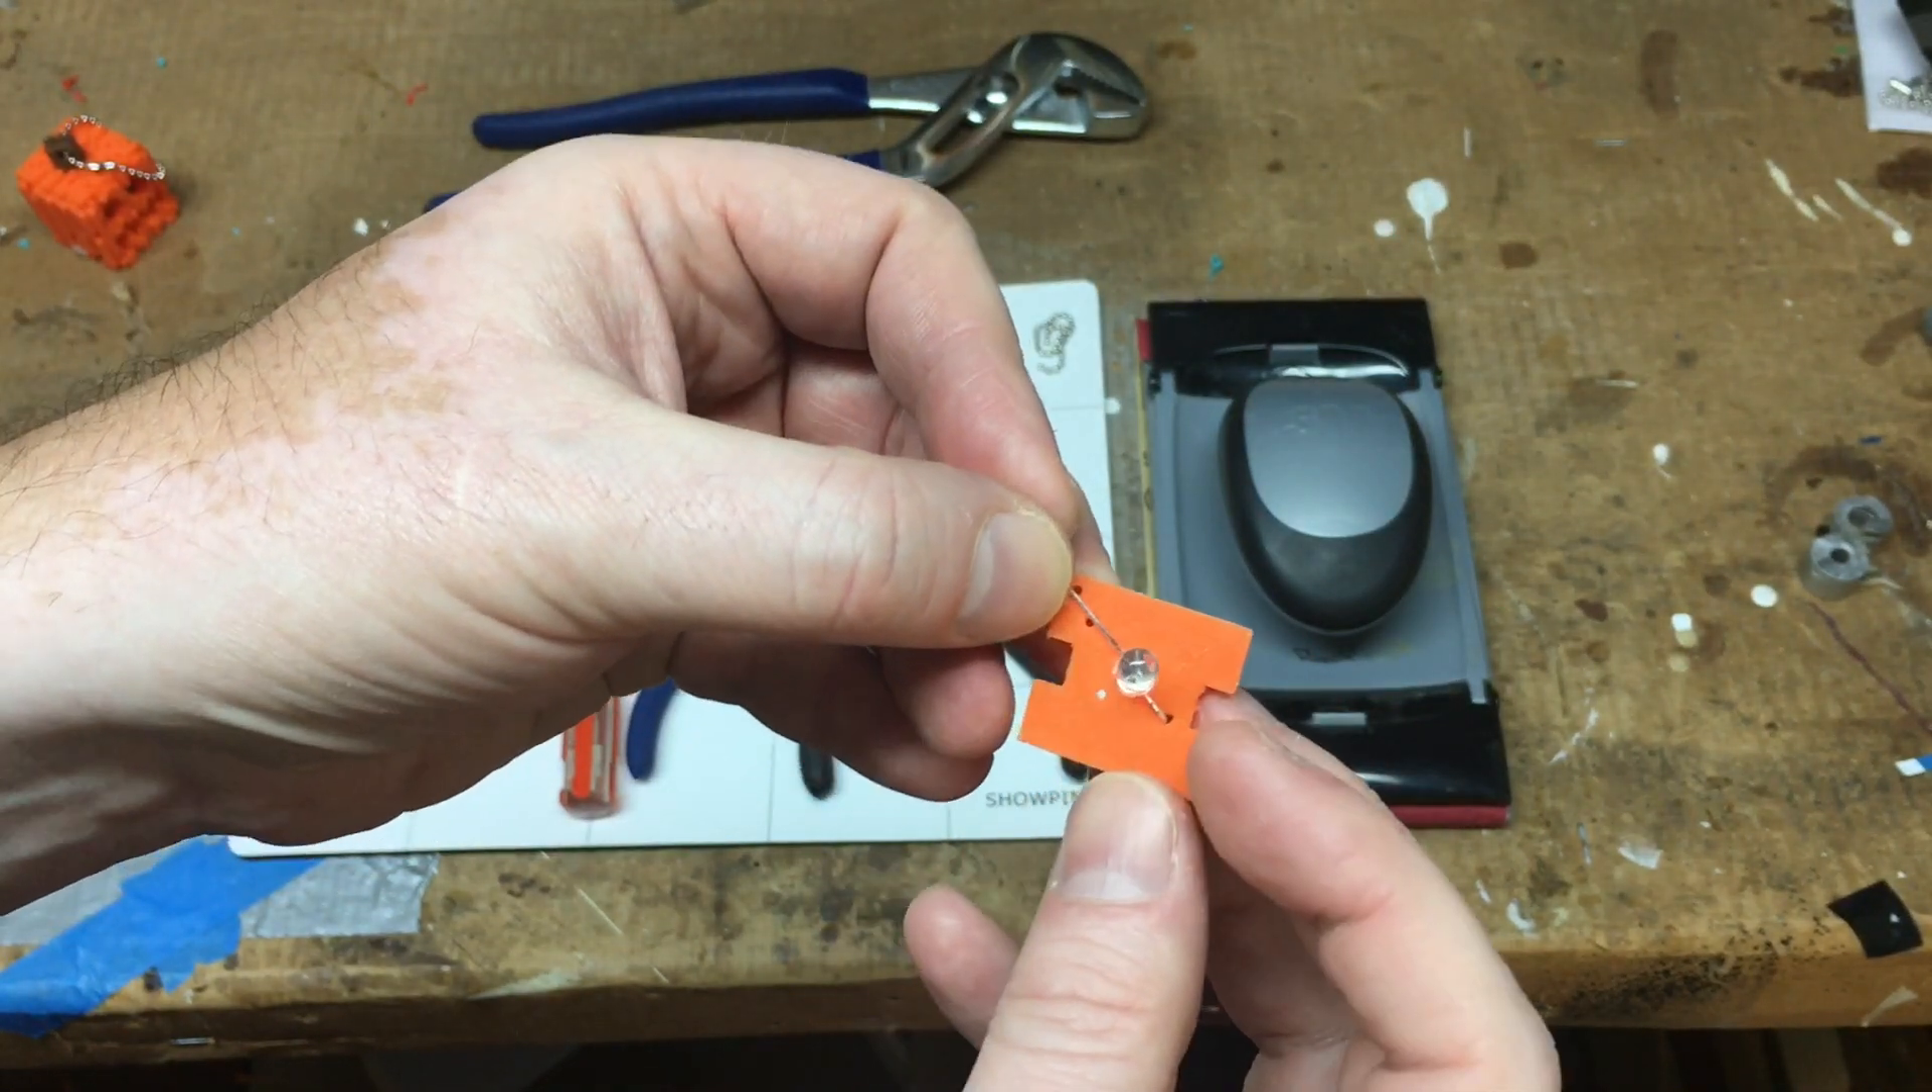And you can see the LED is centered in the thing.